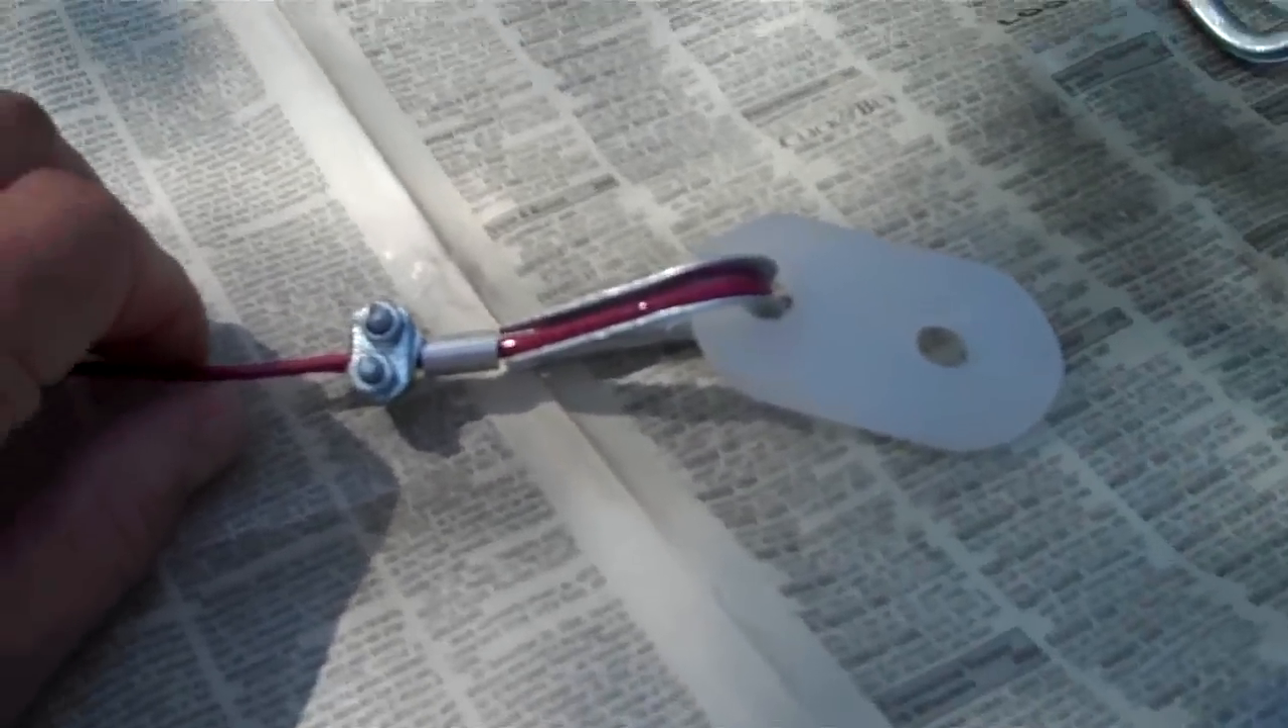As you can see I put the thimbles and the insulators on the end of the wire and I gave them about three really heavy coats of clear enamel.